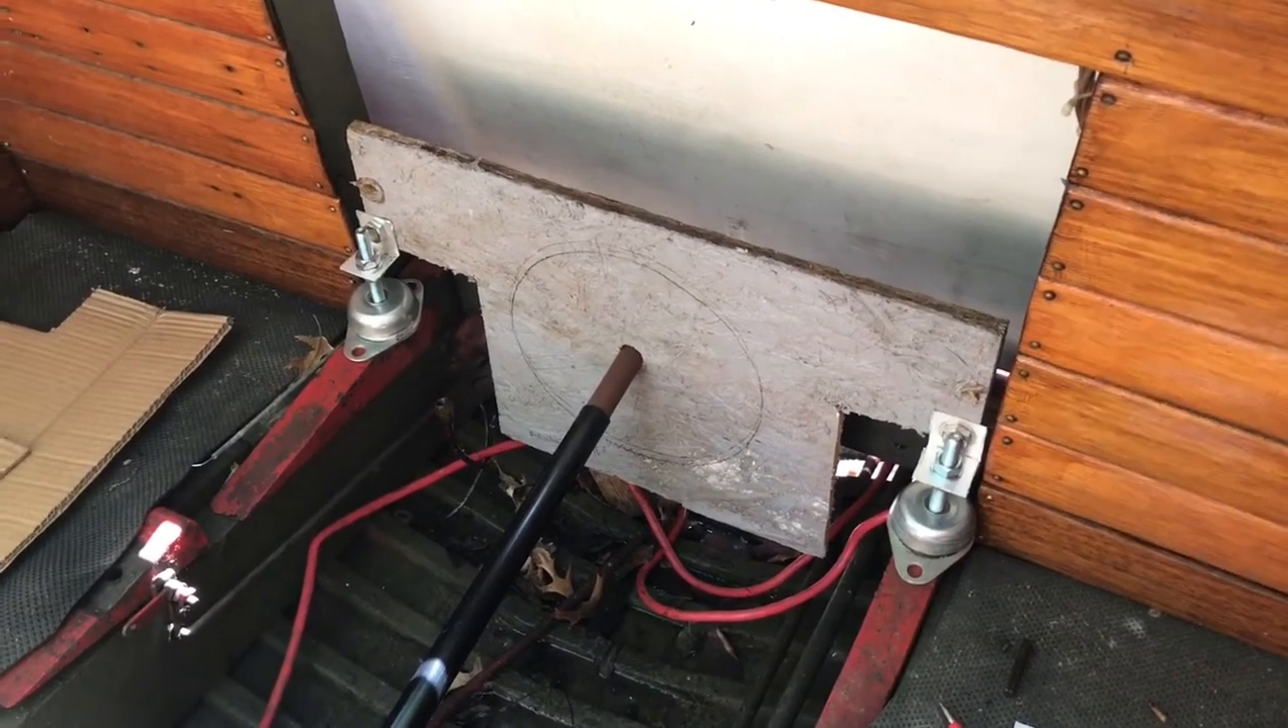The forward motor mount is roughed in.